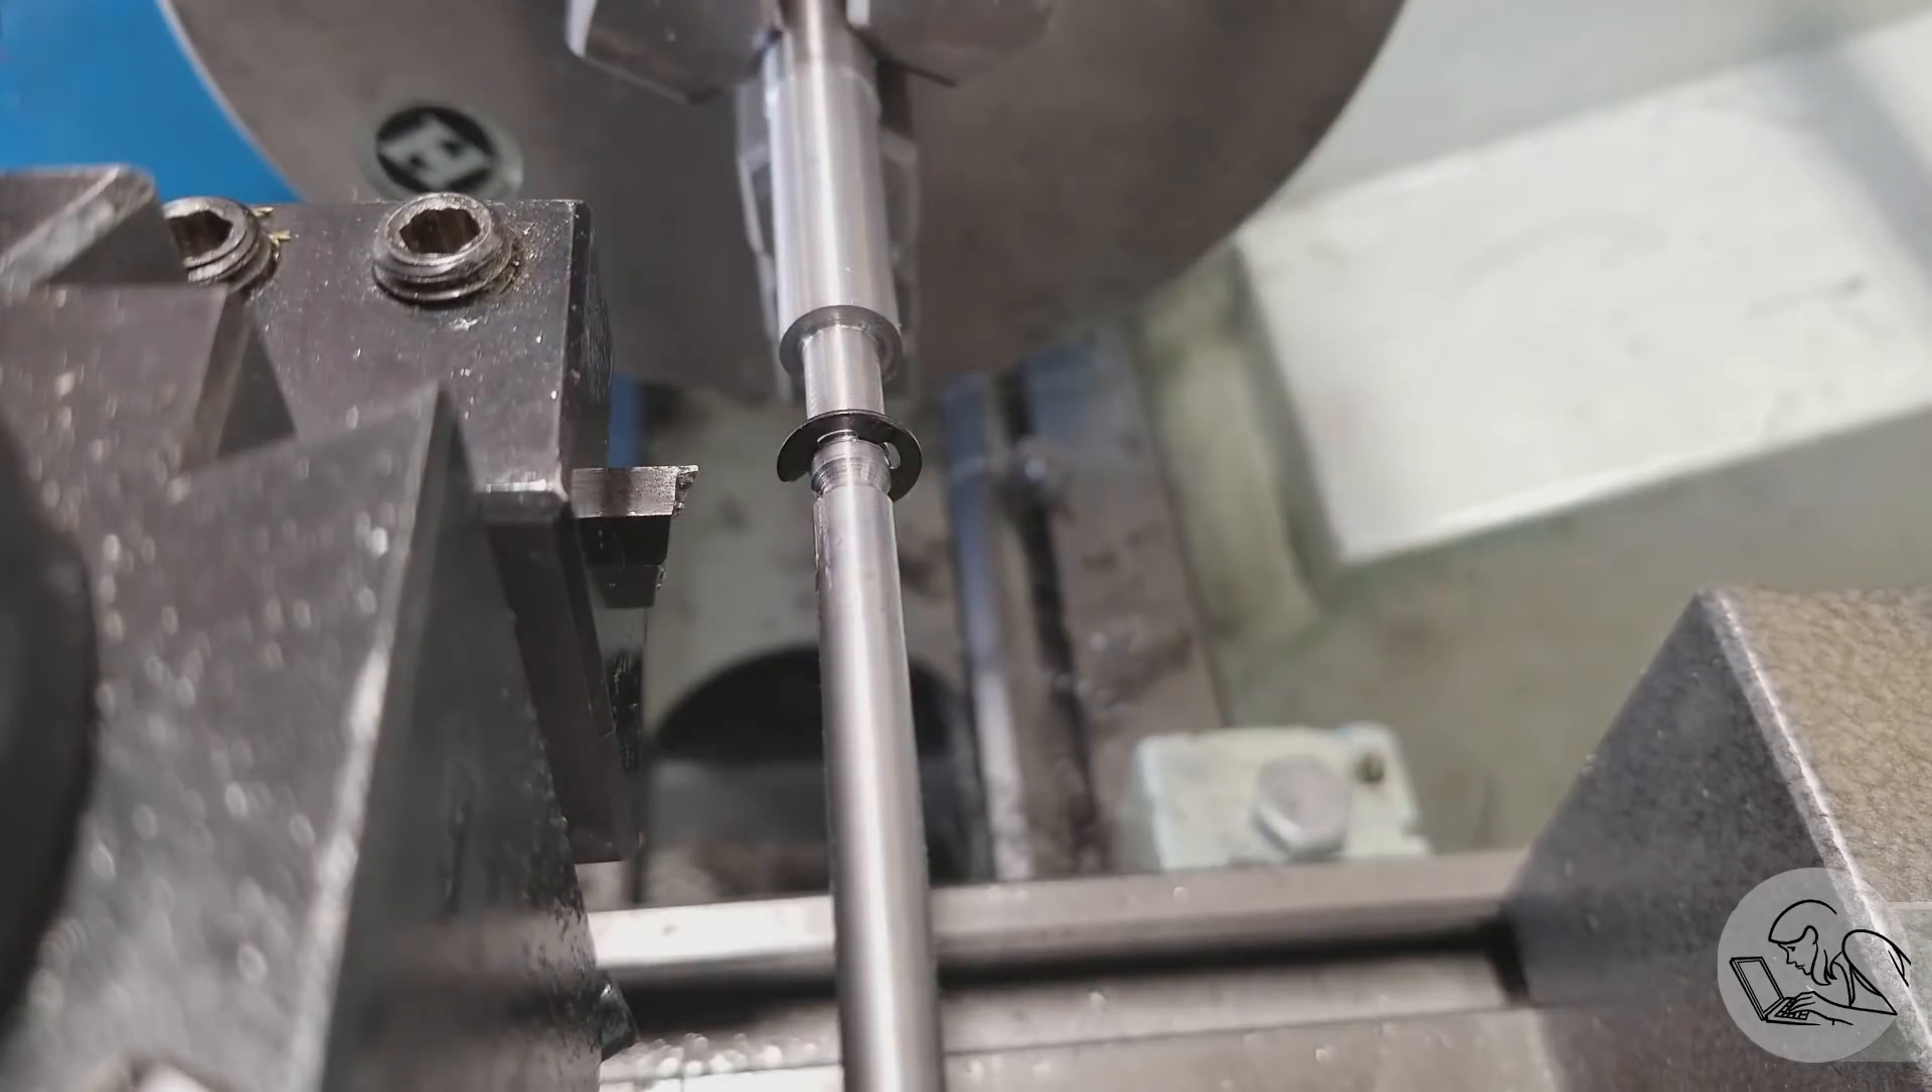Let's see if my E -clip fits now on that groove. And ooh, it does indeed.